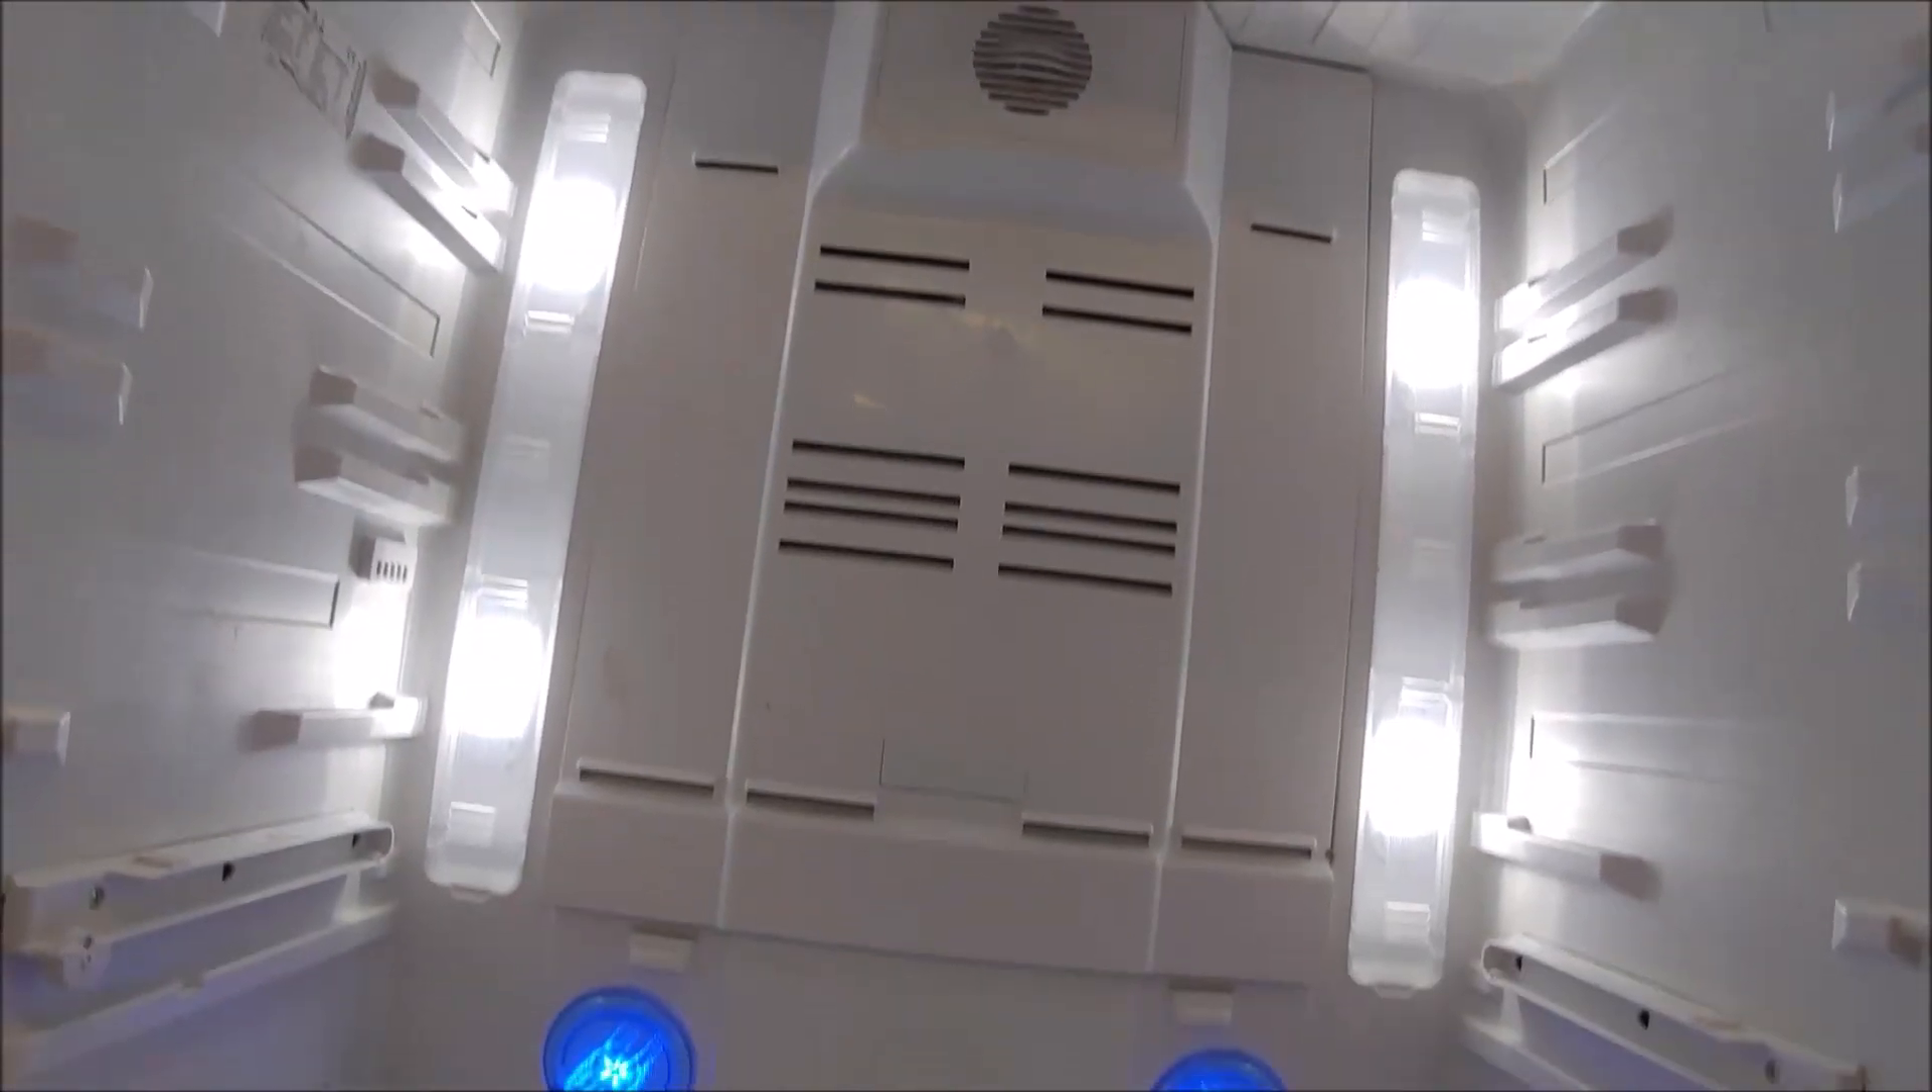But I've put the cover back so the cold plate is completely hidden.